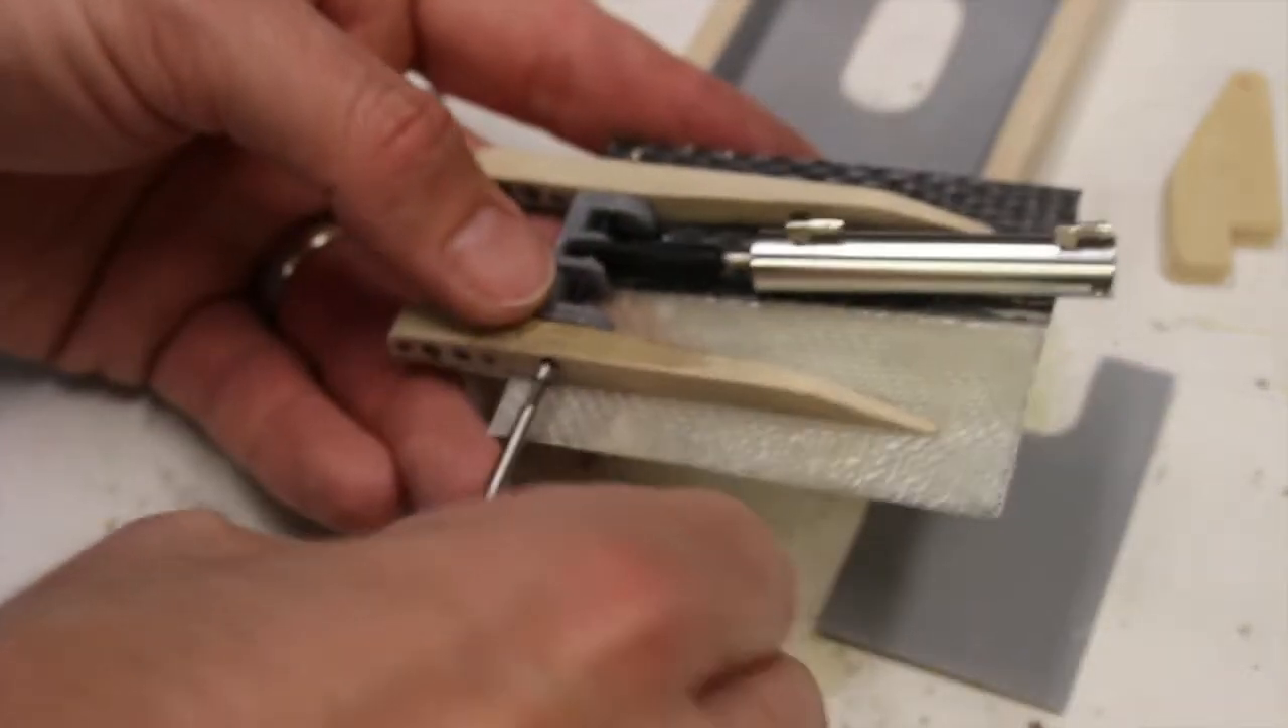So you can see now that our air cylinder is attached.